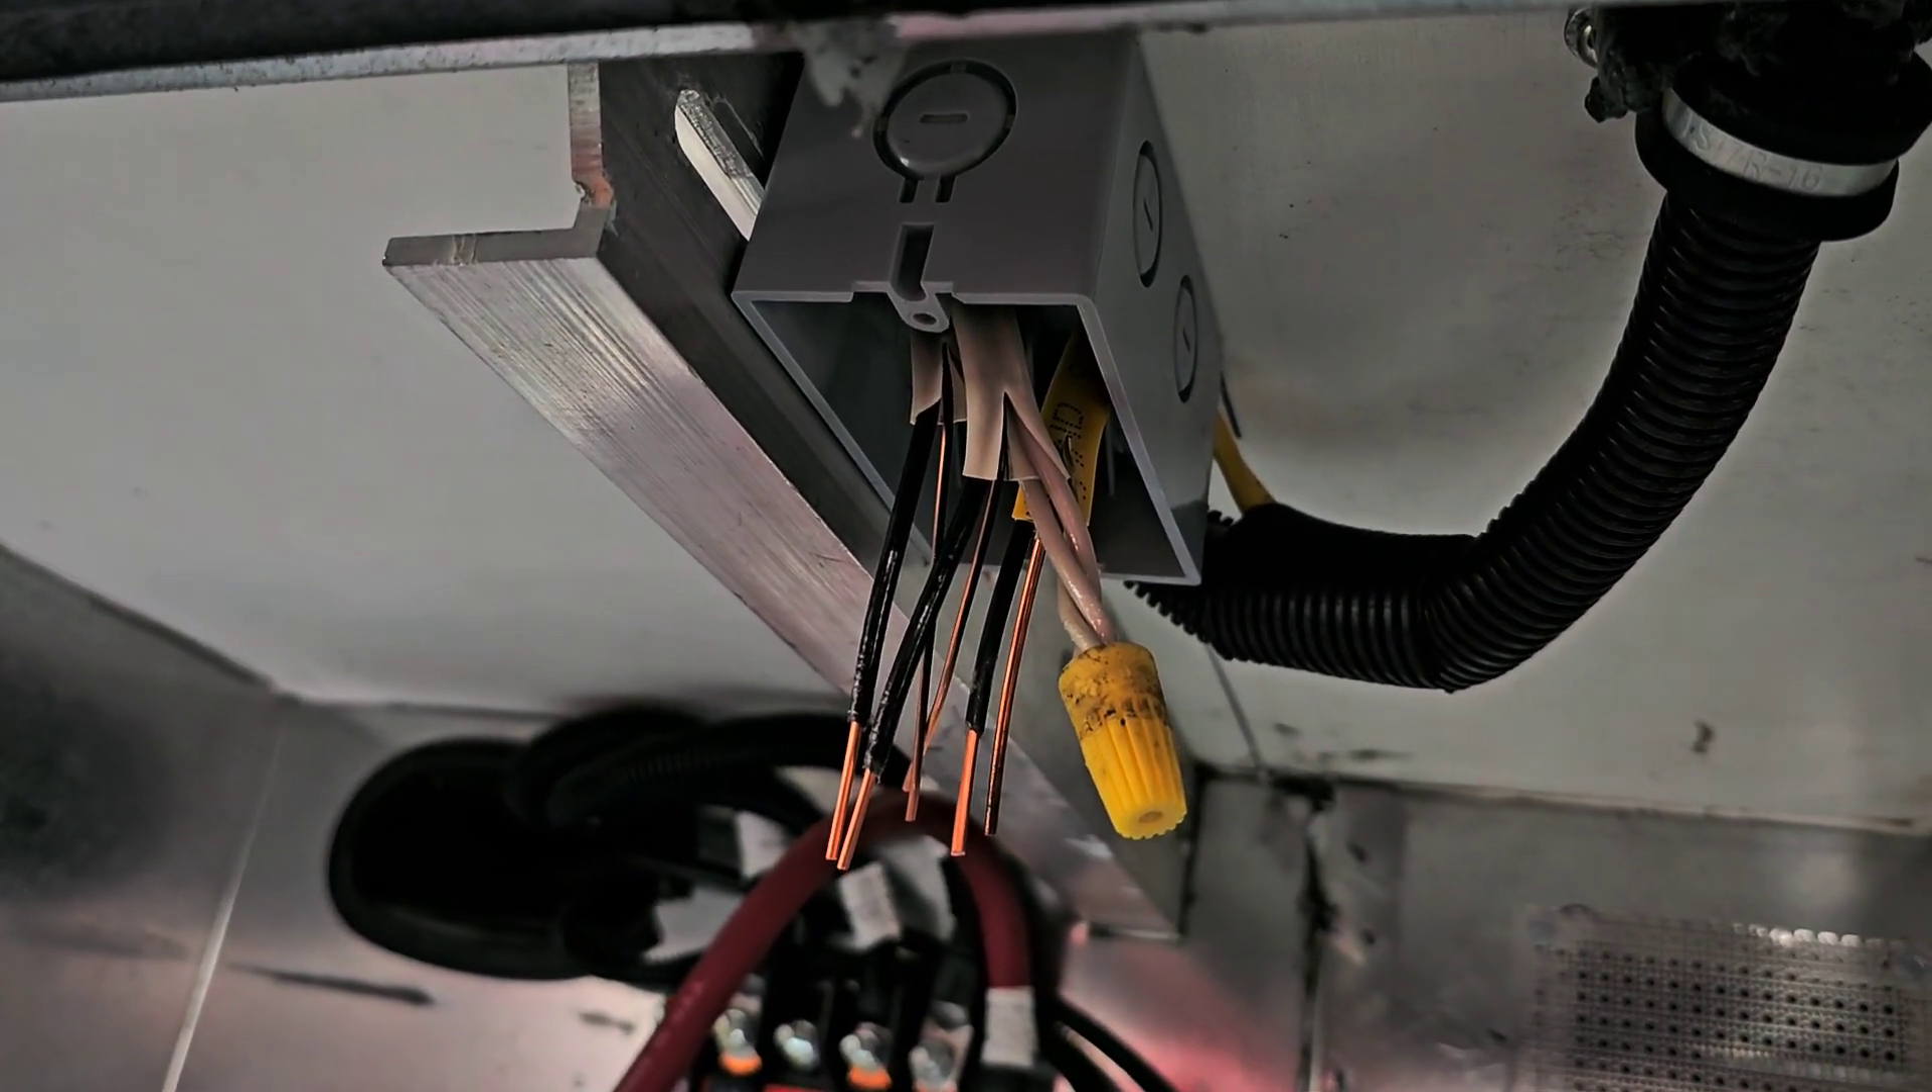Okay, so I've run the wires, uh, into my junction box.